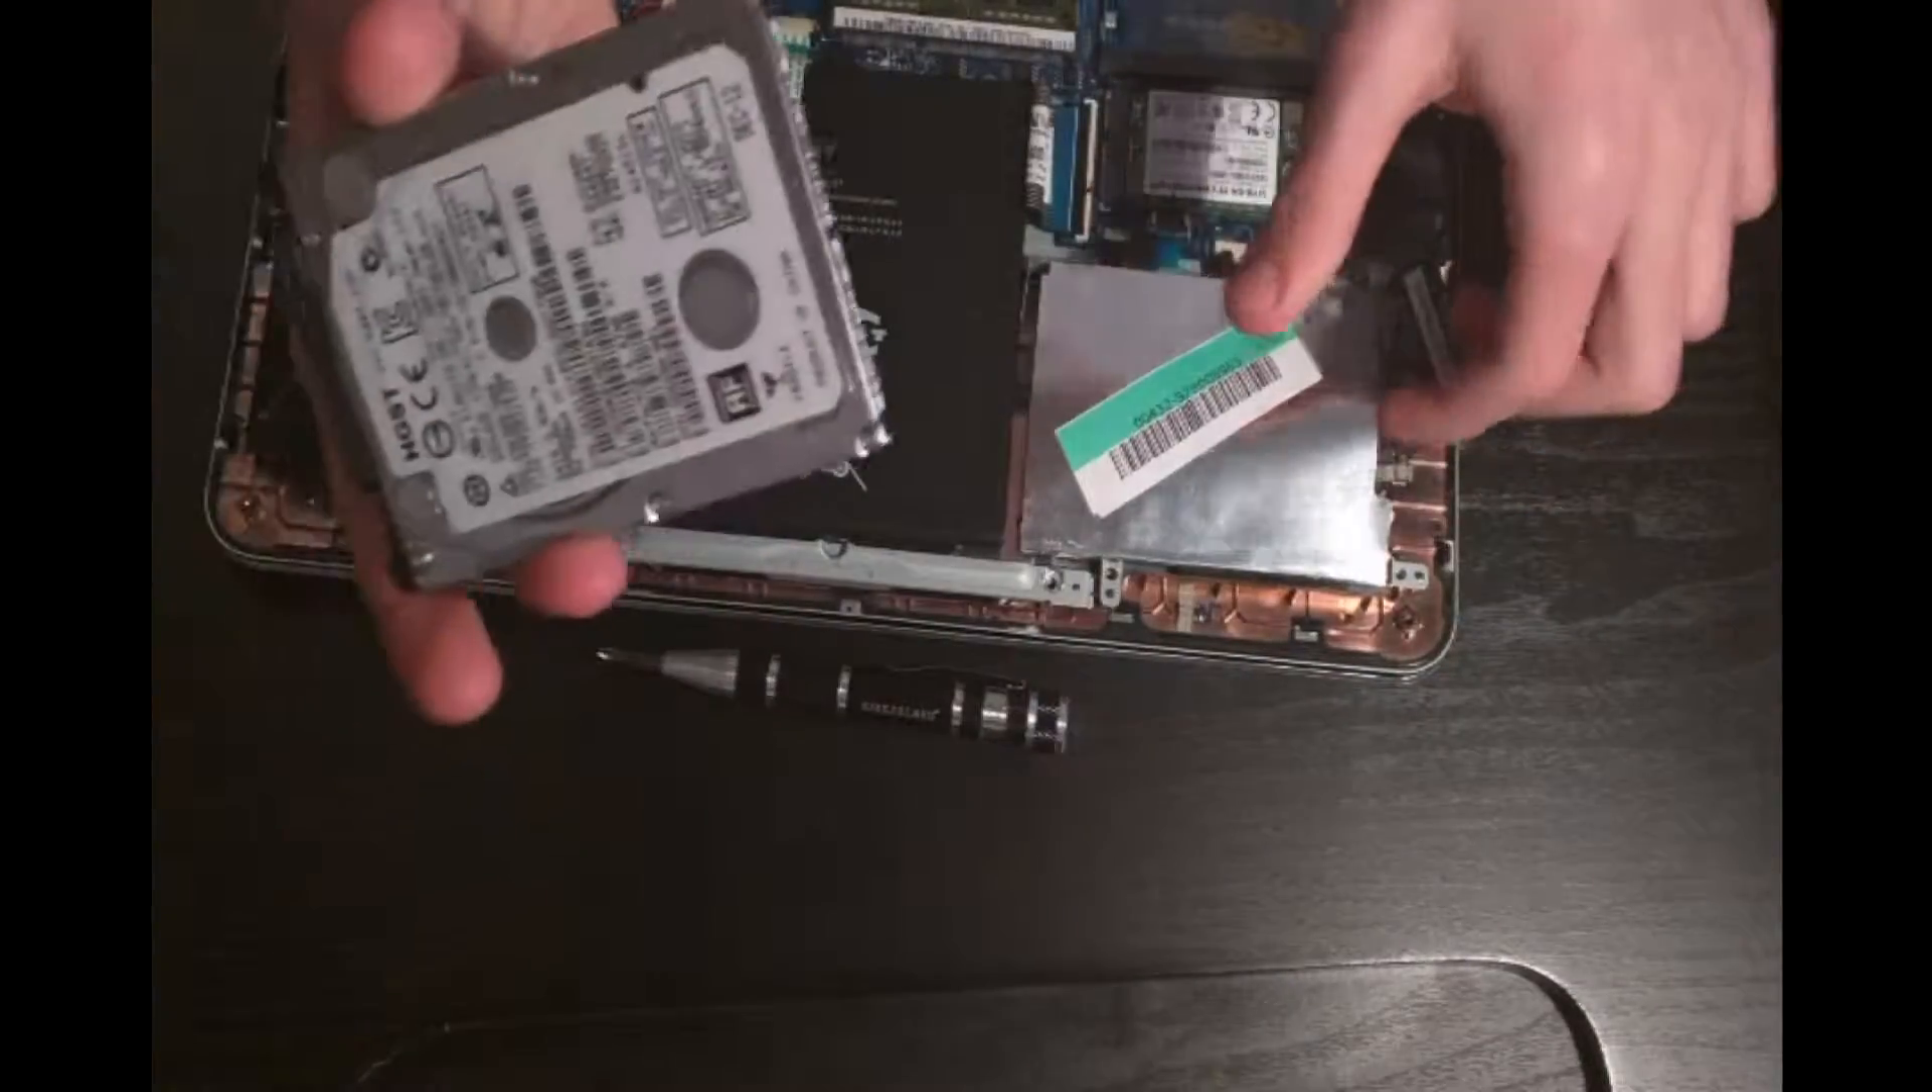All right, so so far this is a successful mission, I've just pulled the hard drive out of the little casing on it.